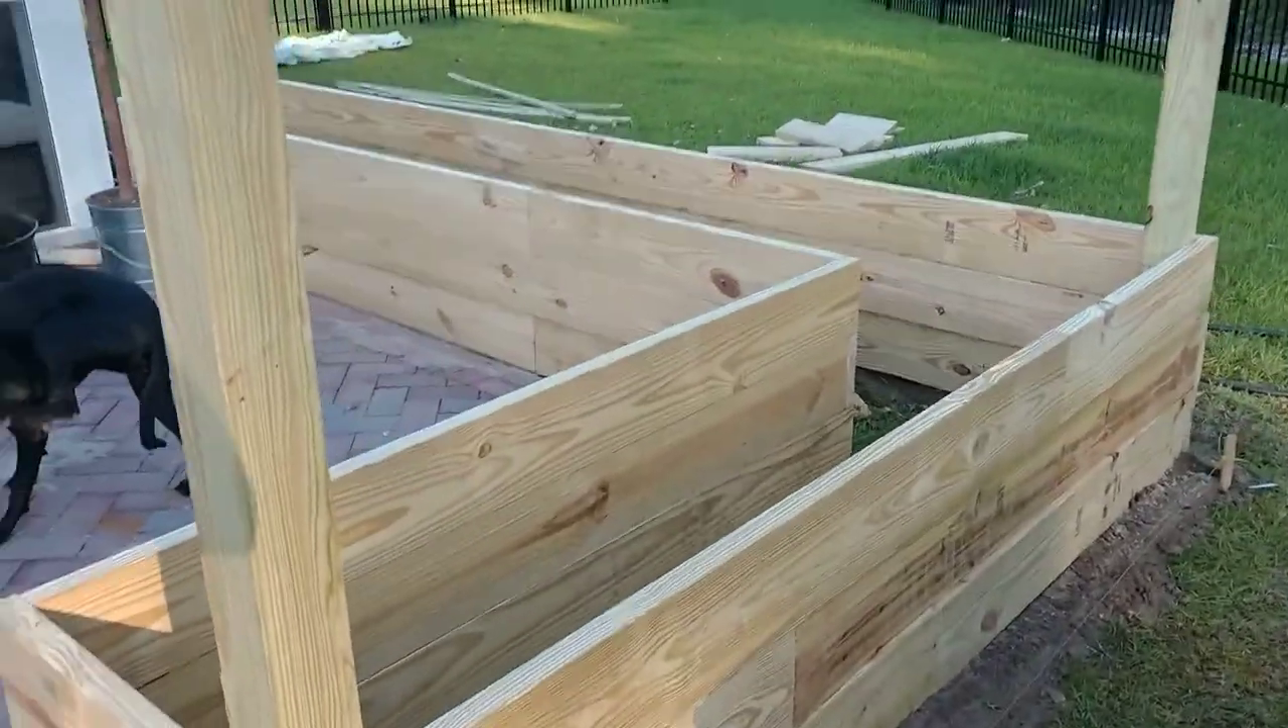All right guys so I got the three layers of two by eights installed for our garden raised garden here.